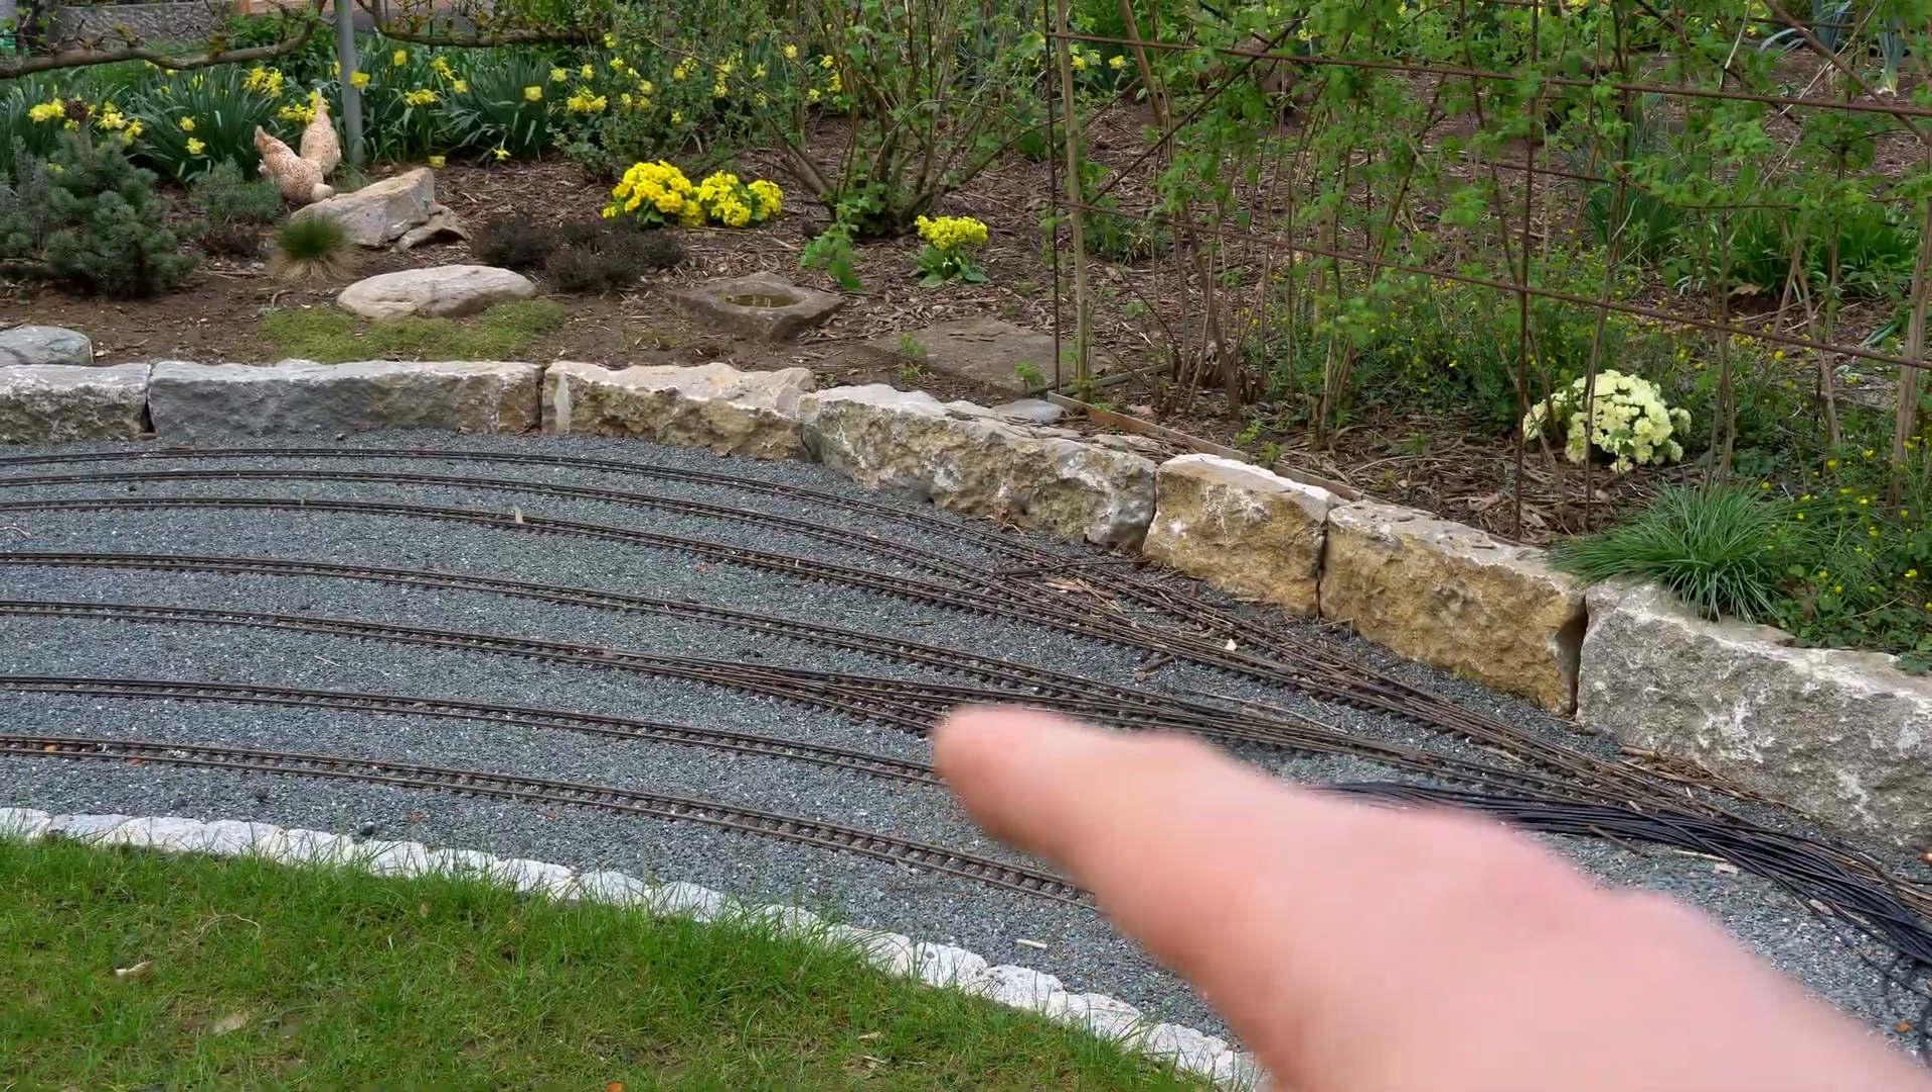As you can see there are all those loose wires and we now need to put them where they go.